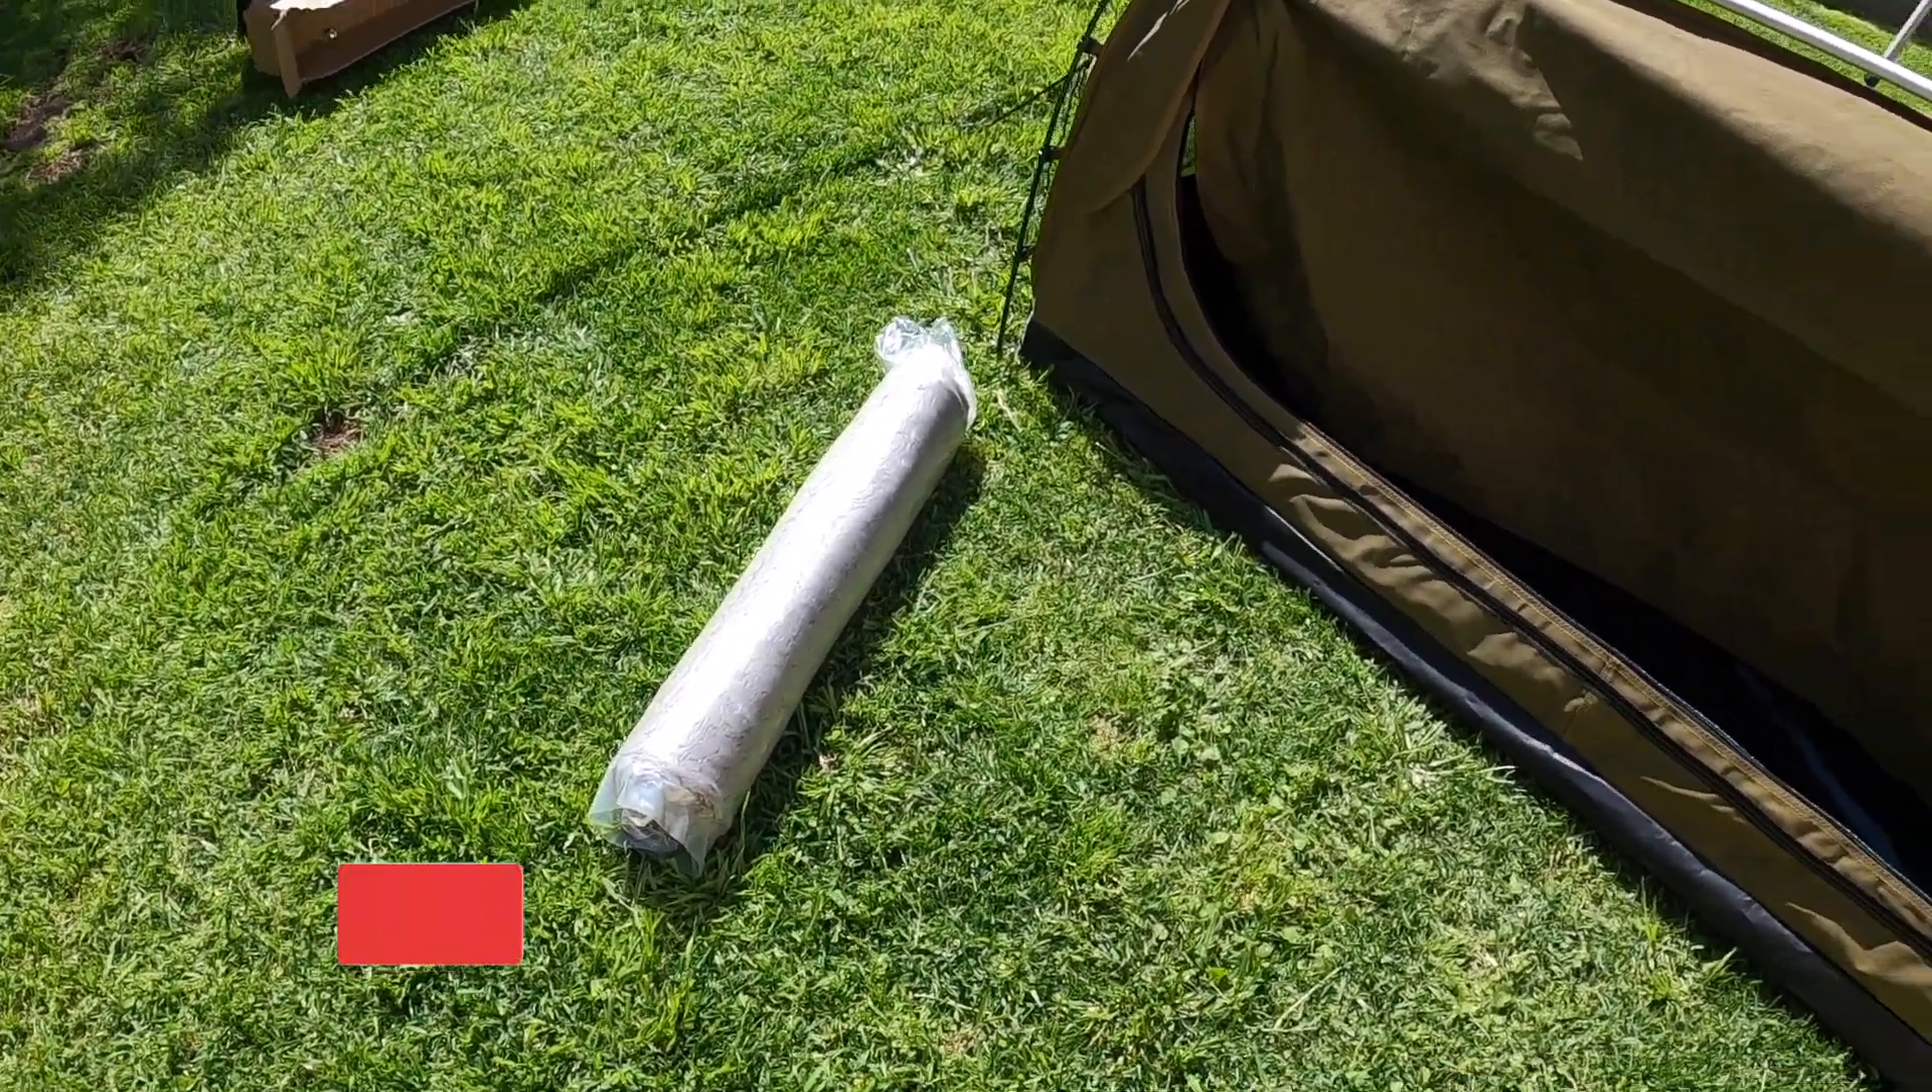Still haven't put the mattress in yet.